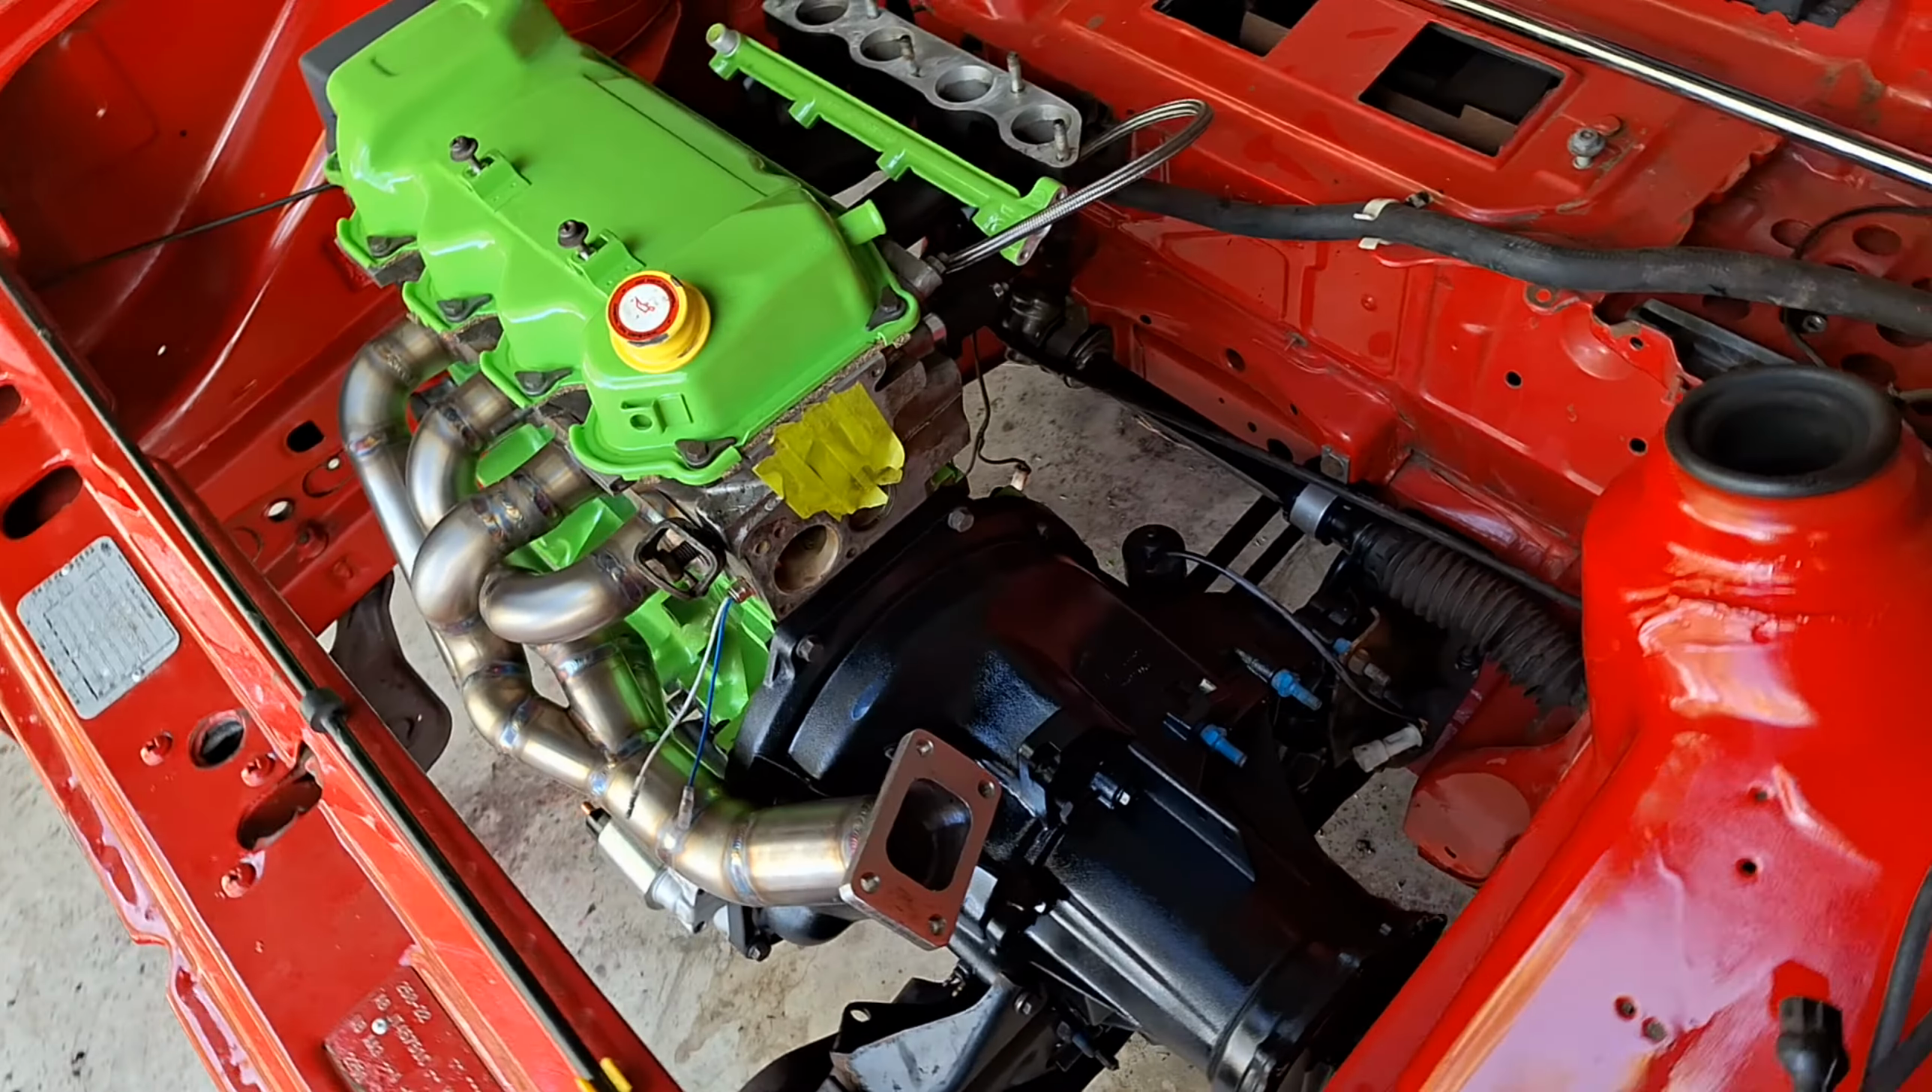There you can see the manifold sat on there.